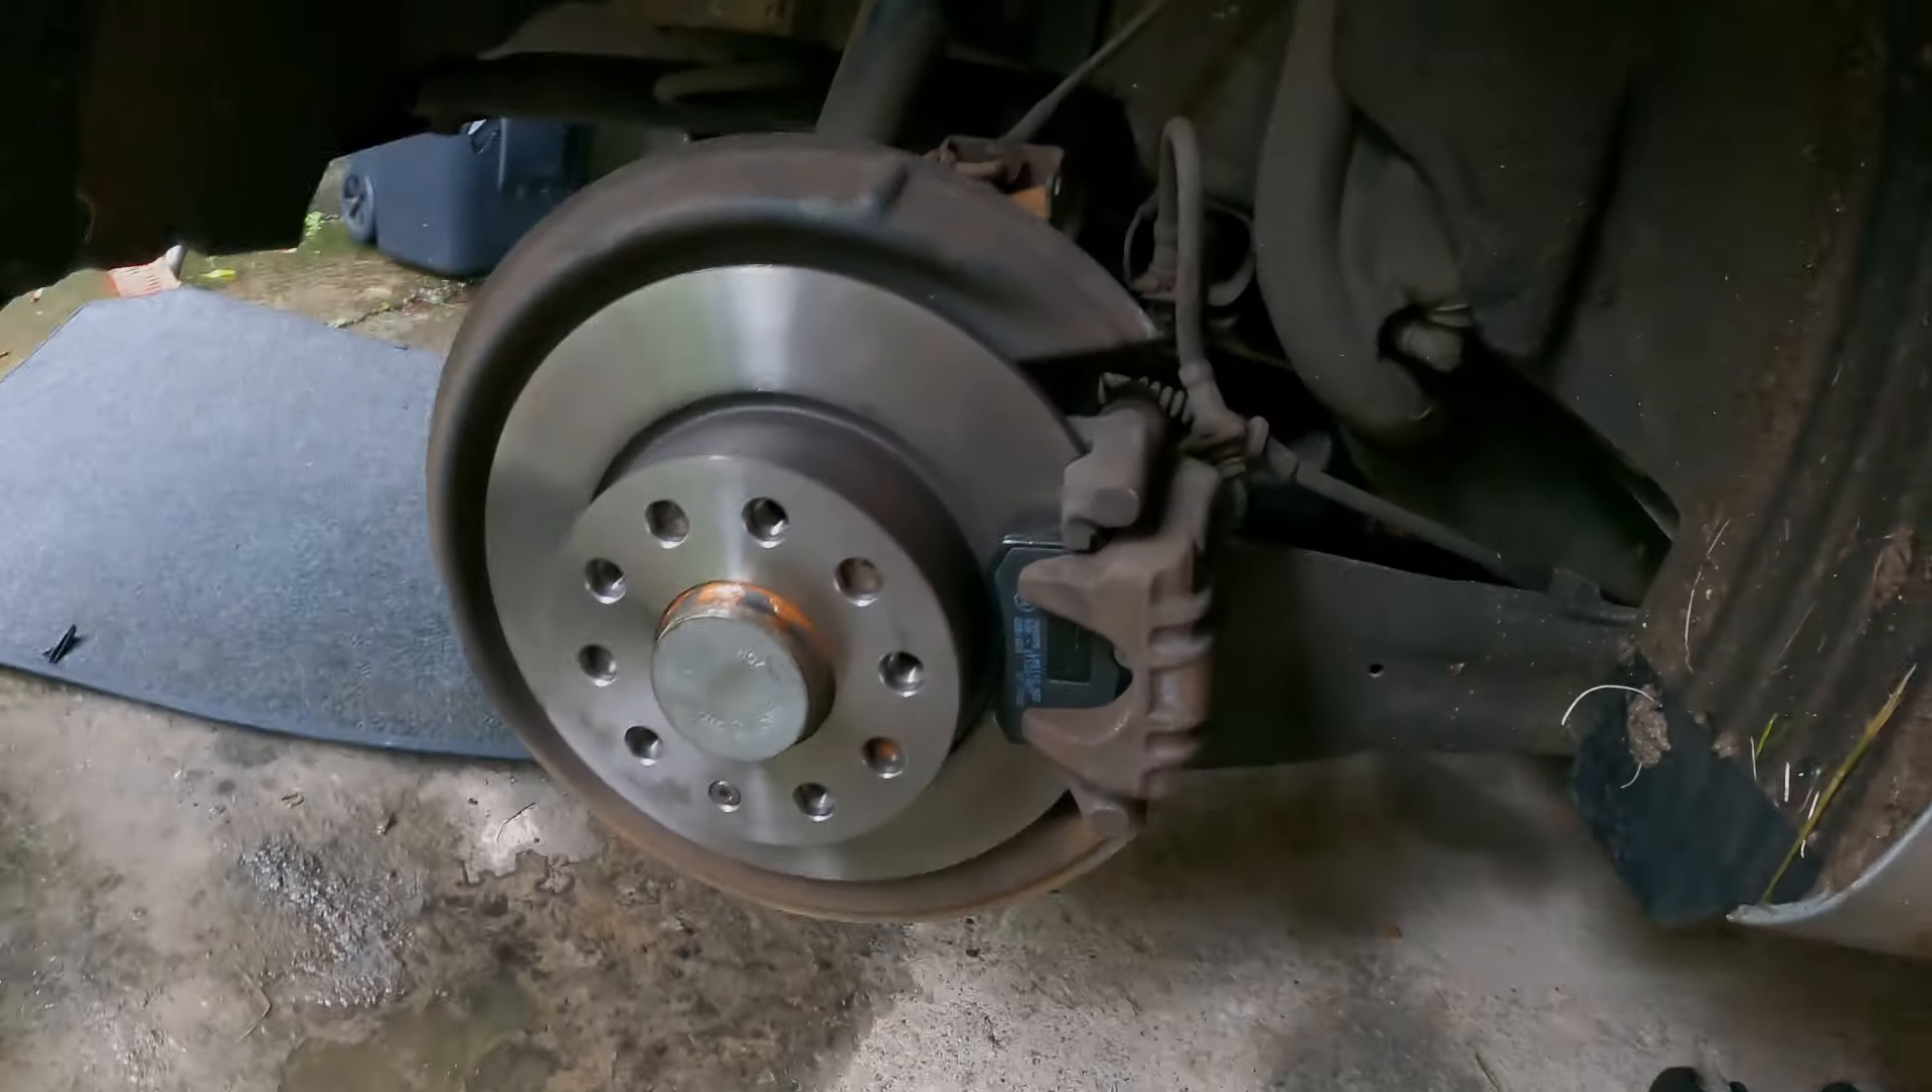Ça y est tout est reposé à l'arrière disque neuf plaquette neuve.